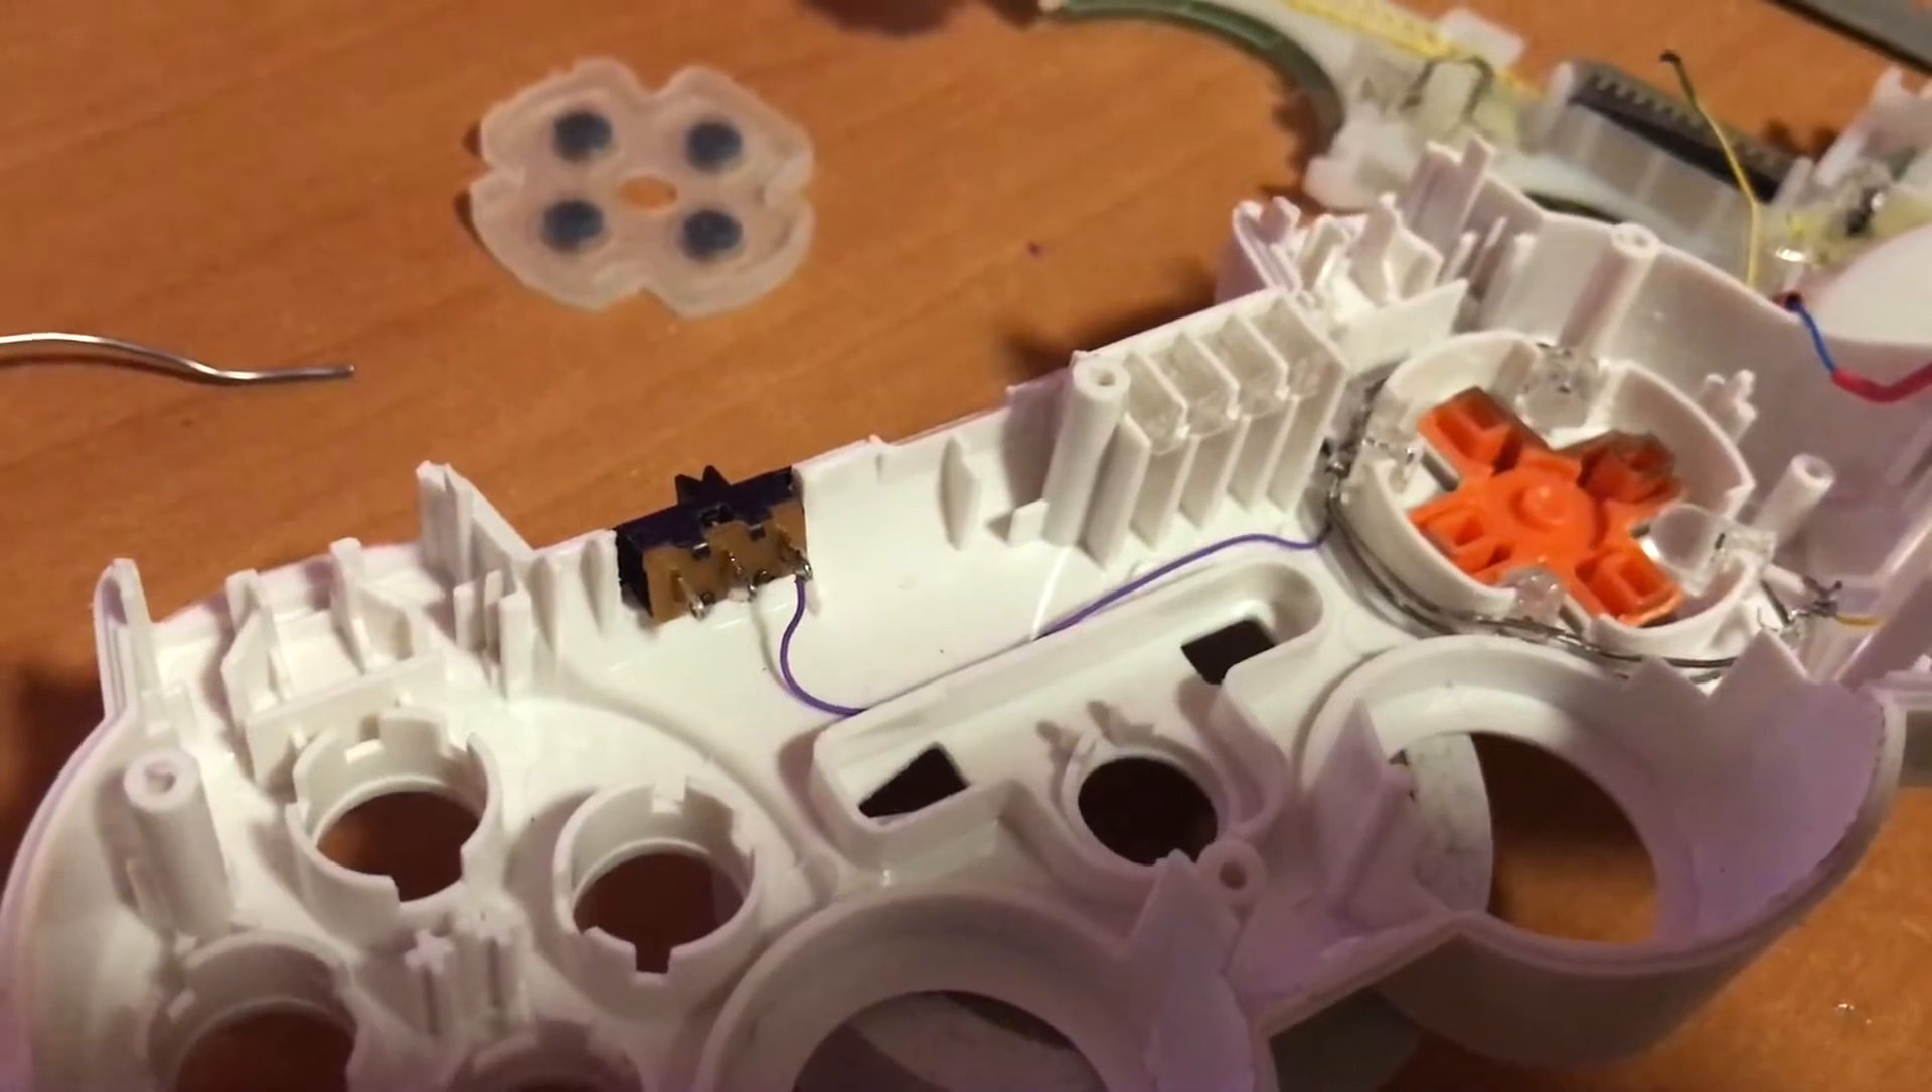And I have my switch on there now.